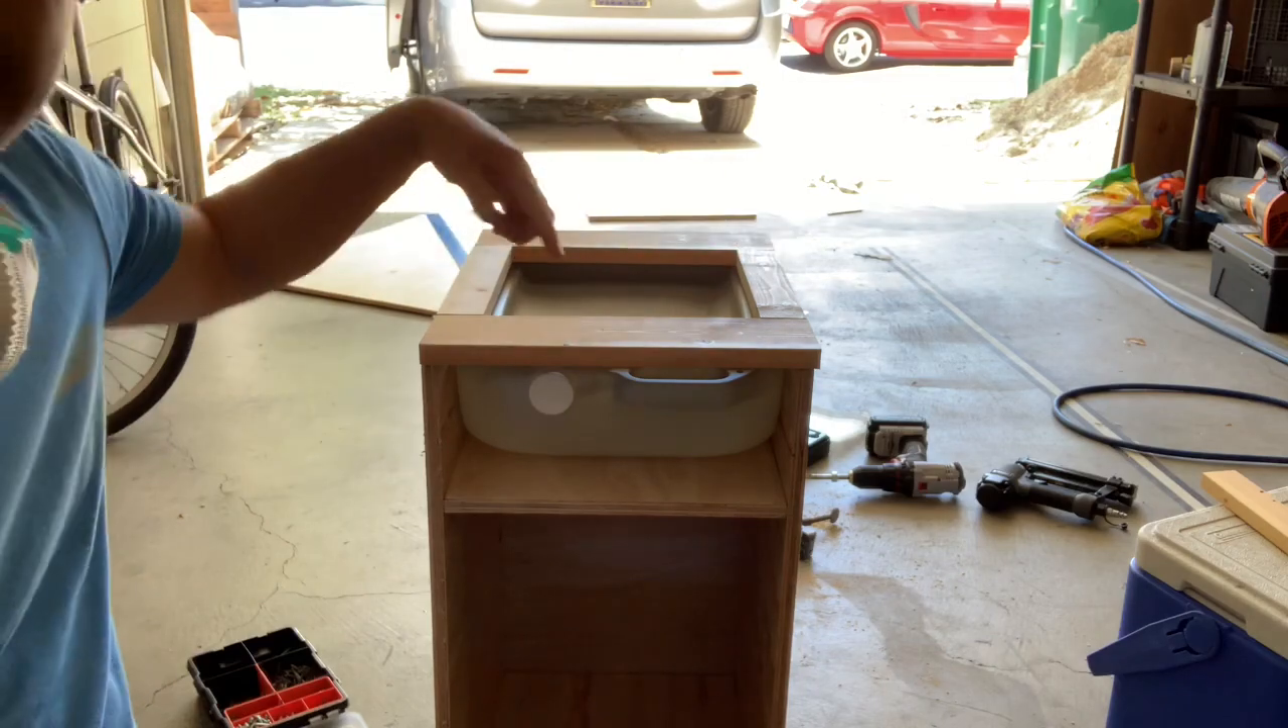And I built the frame. It's going to sit on top like that.